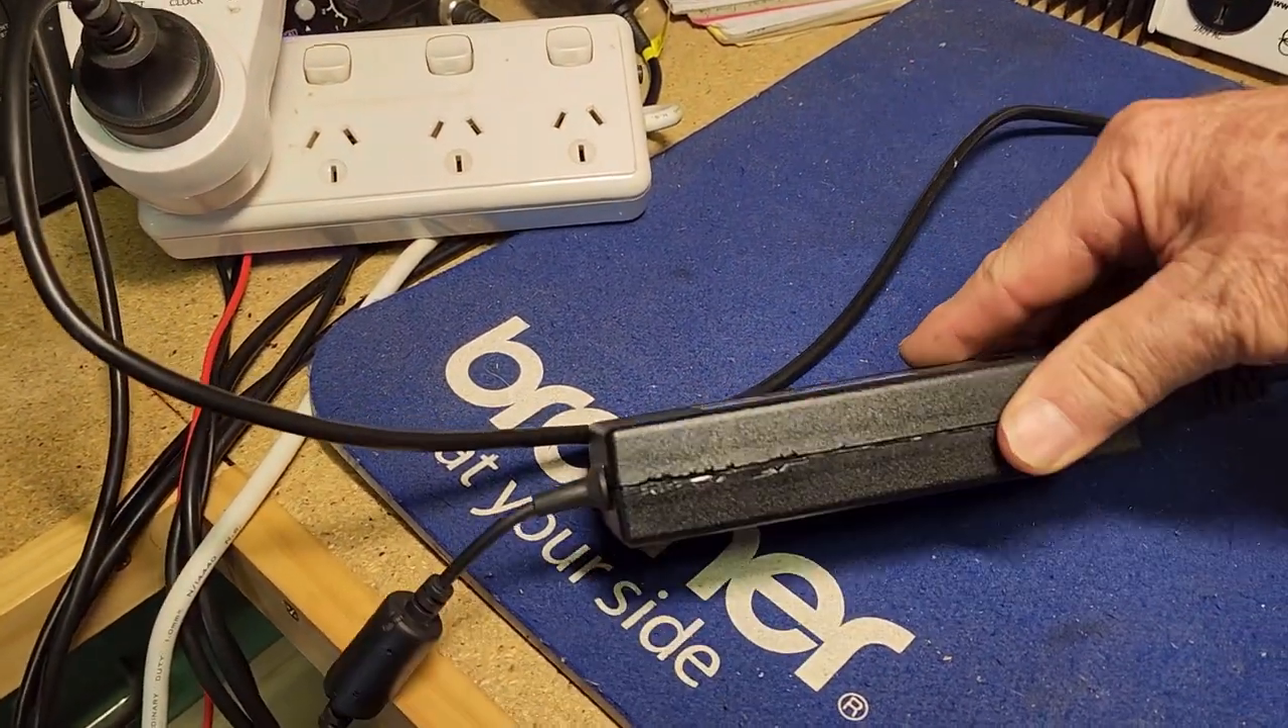I've got the charger back together. It looks a little butchered around the edge, but it's not too bad. I've super glued it together.